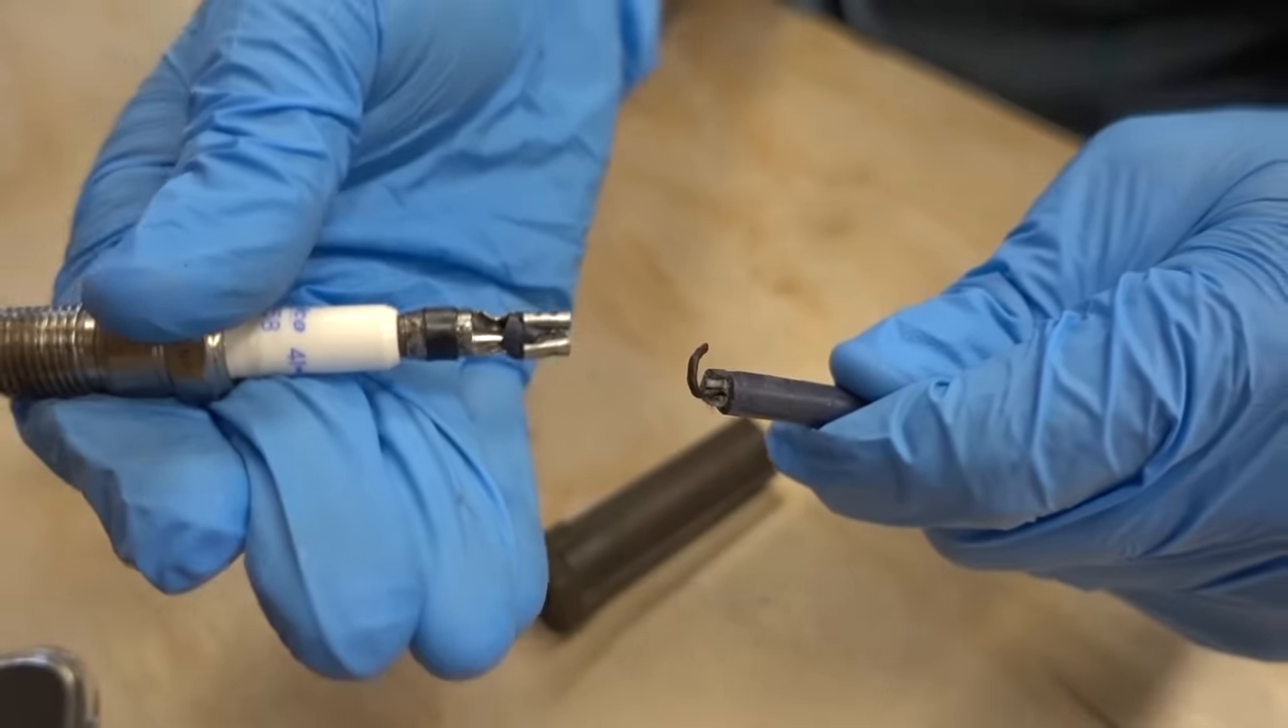I went to go pull my spark plug wire off of the plug and of course the crimped connection decided to marry the plug rather than the wire.